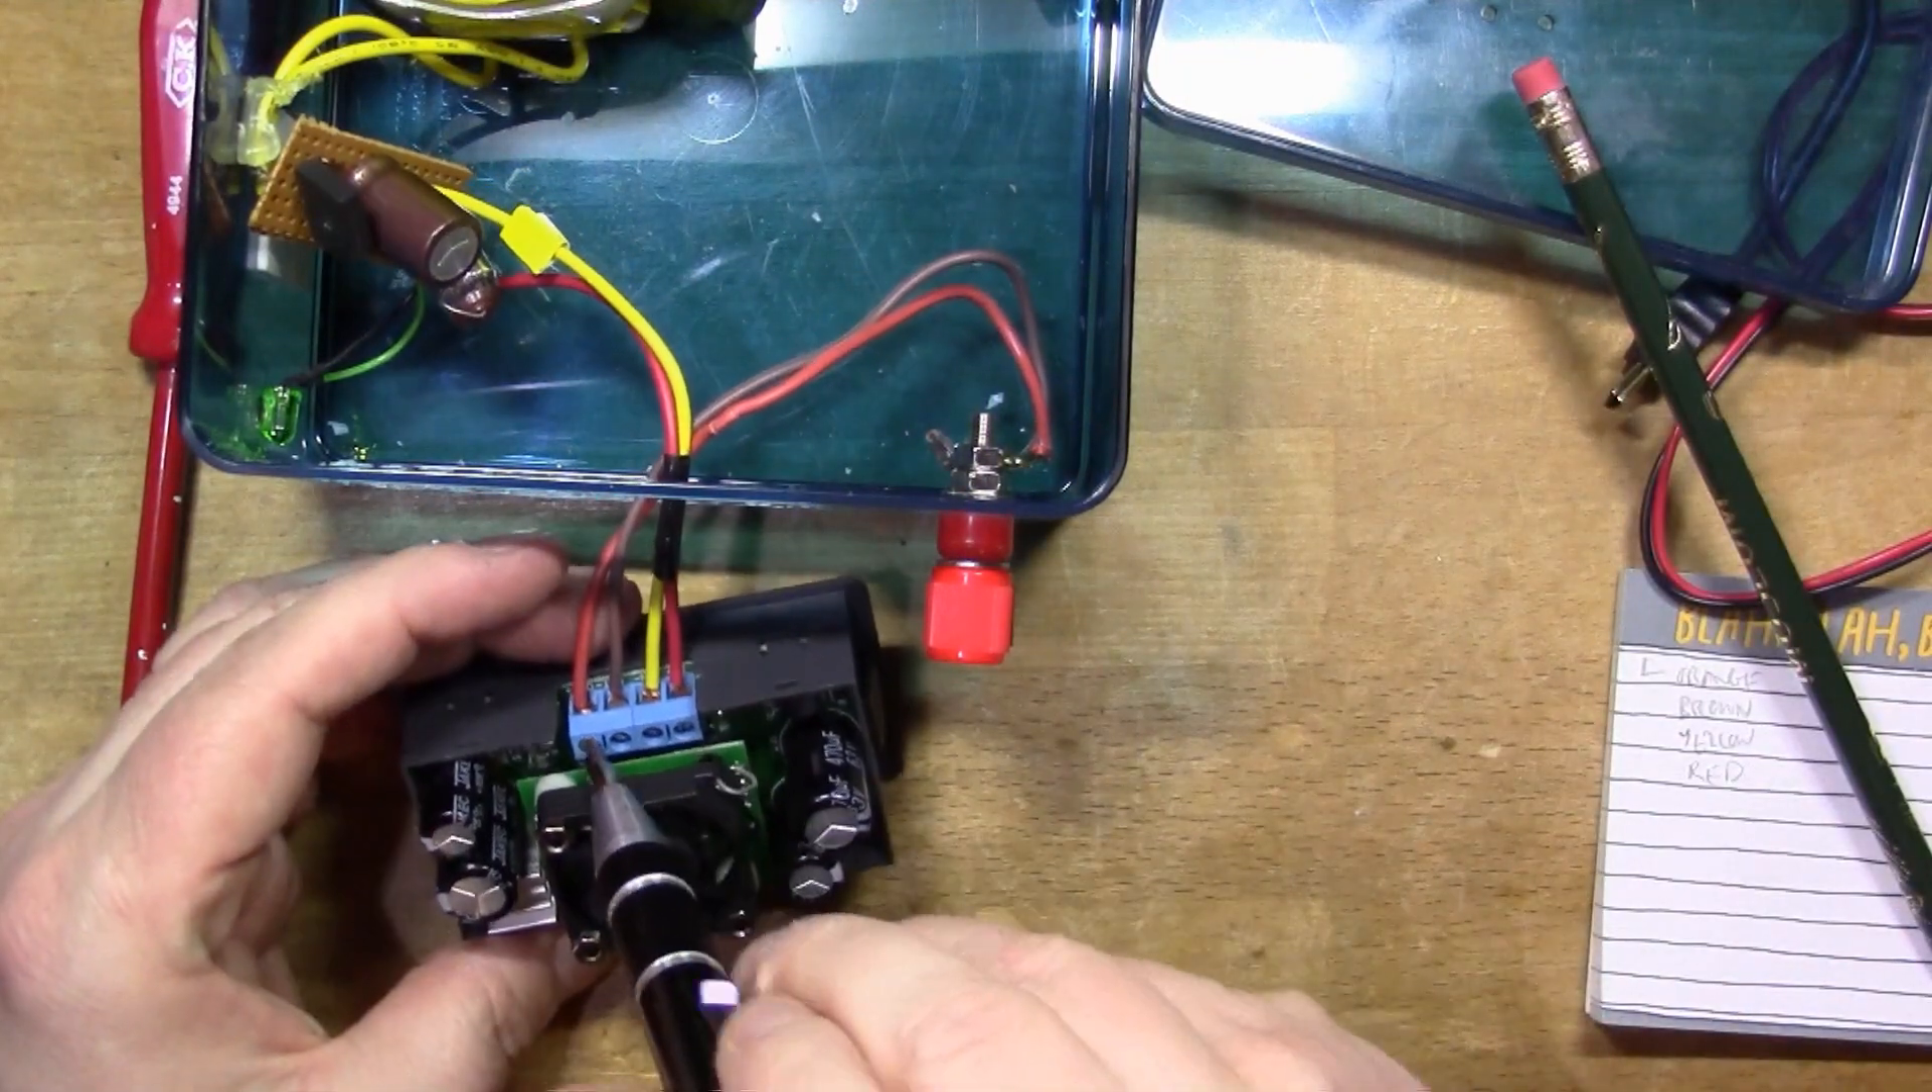So I've popped out the module from the front of the power supply.